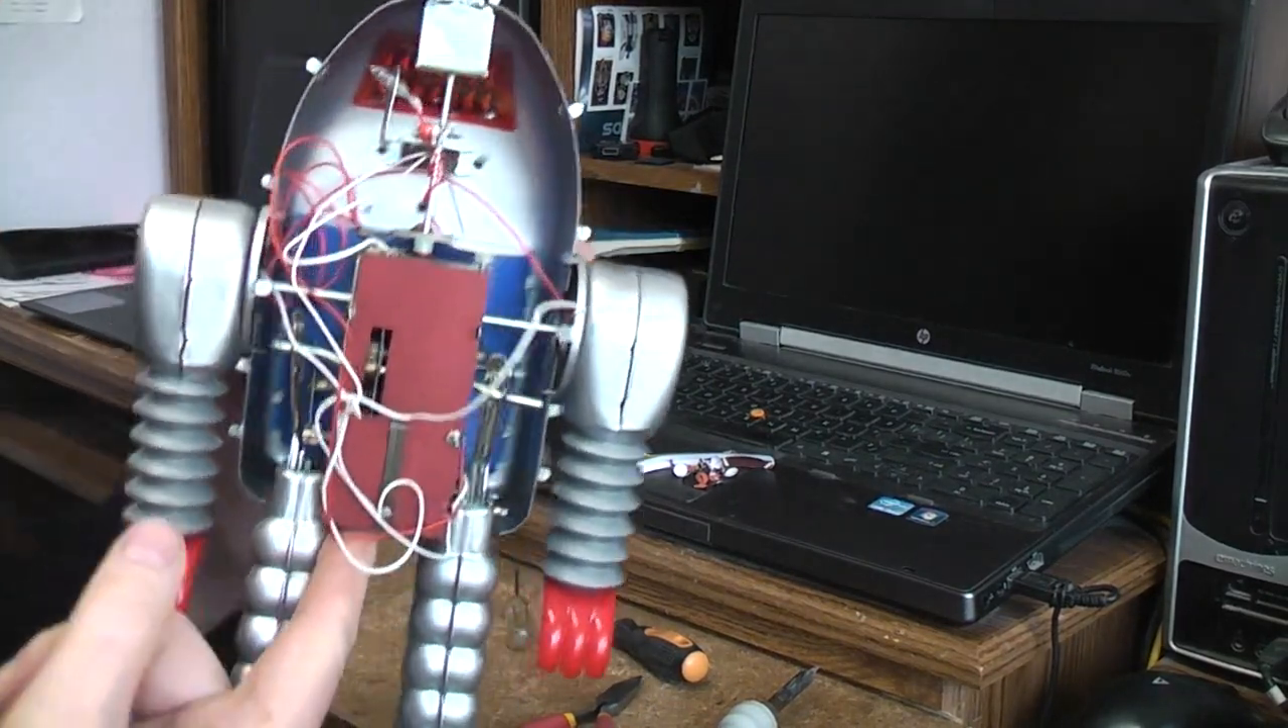I'm going to leave the rest of the wires hanging right now.